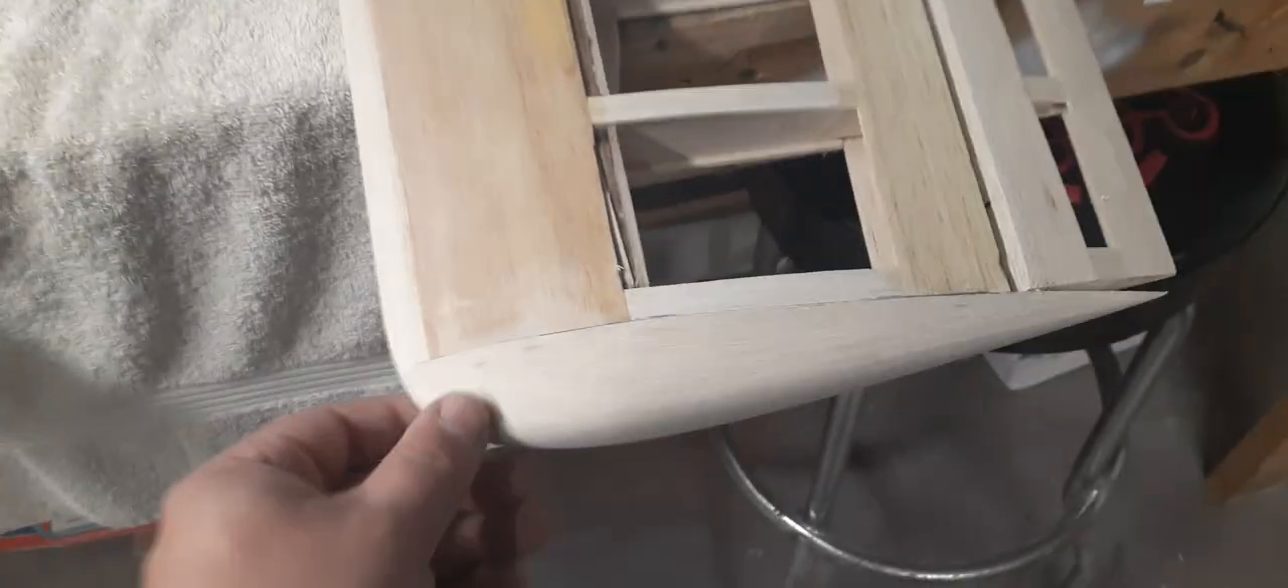What I just finished doing is I put the wingtips on.